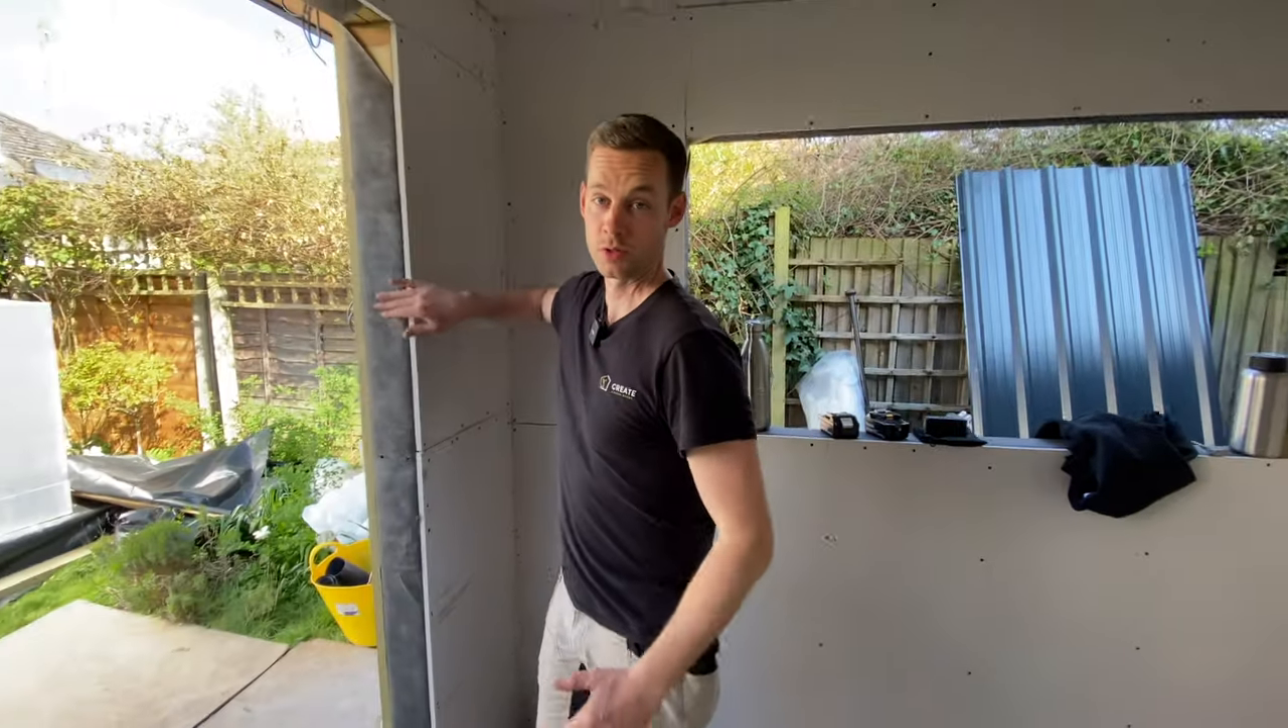We haven't got our doors in so we haven't finished our reveals.